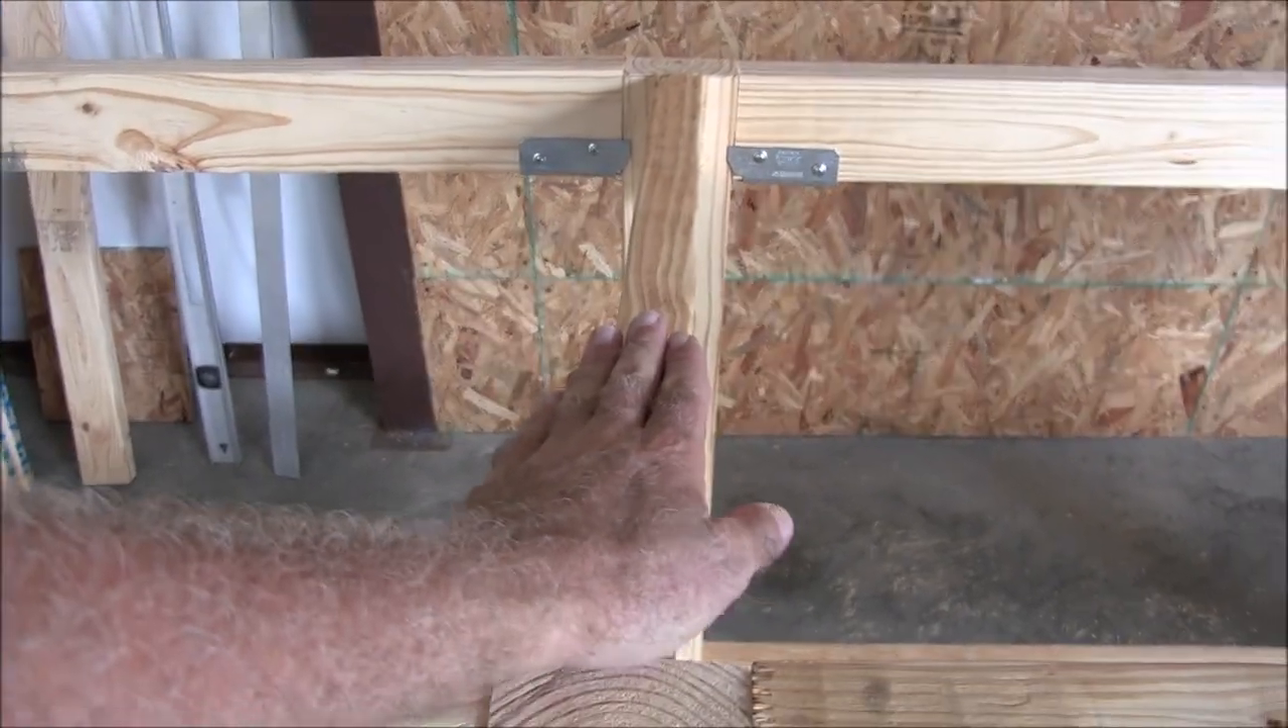I got my supports going across.